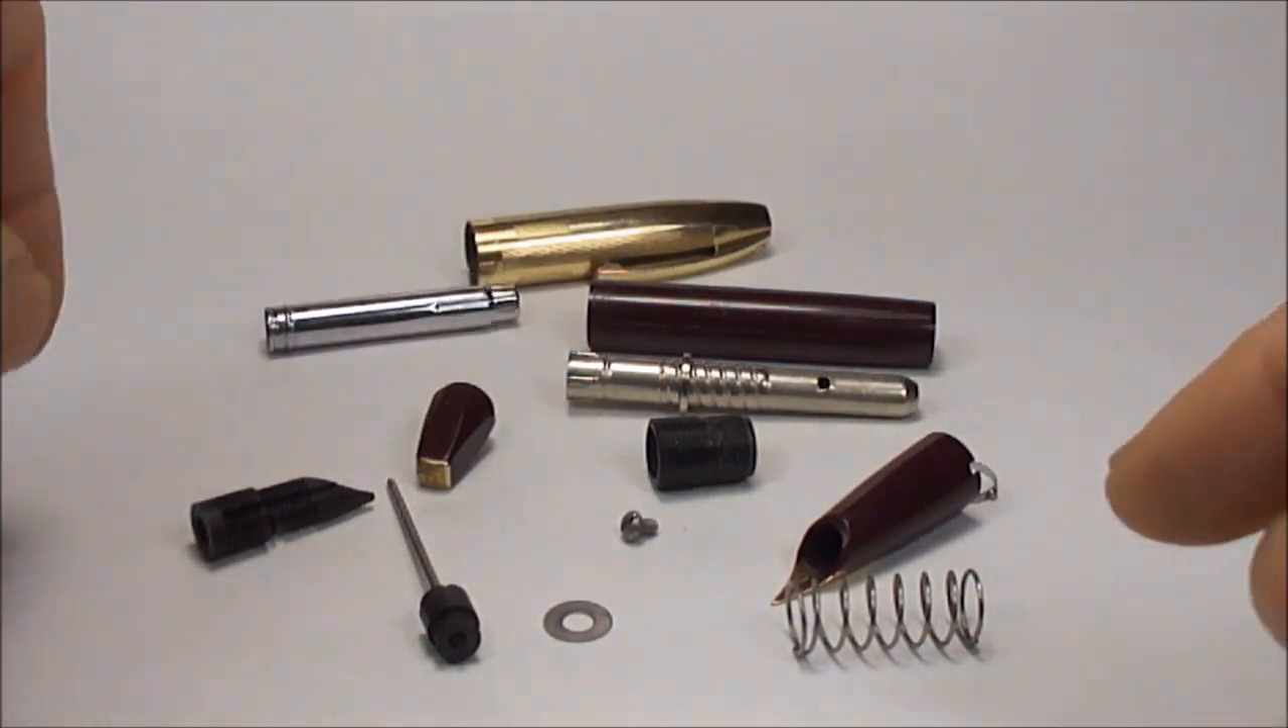So what we've done there we've dismantled the whole pen.